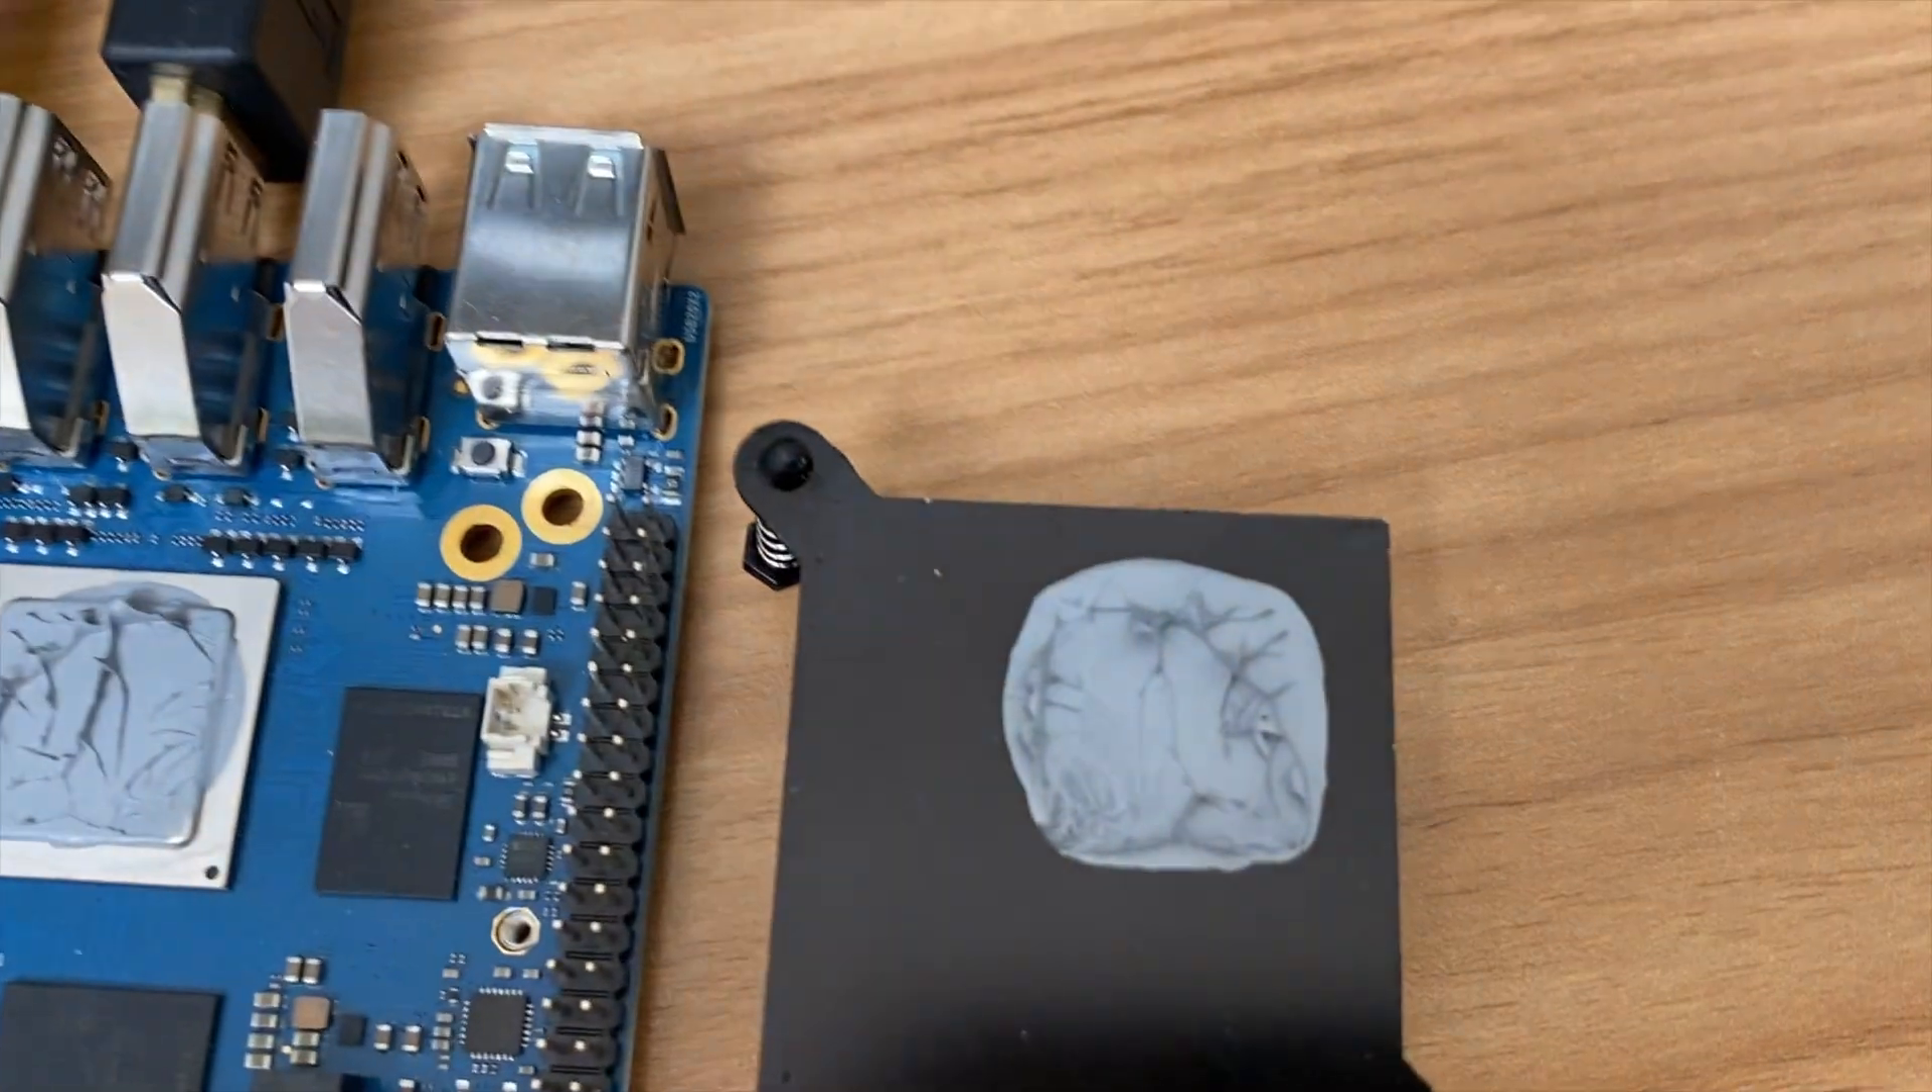Okay so i've taken the large cooler off now let me know what you think about the deployment of thermal paste too much too little.